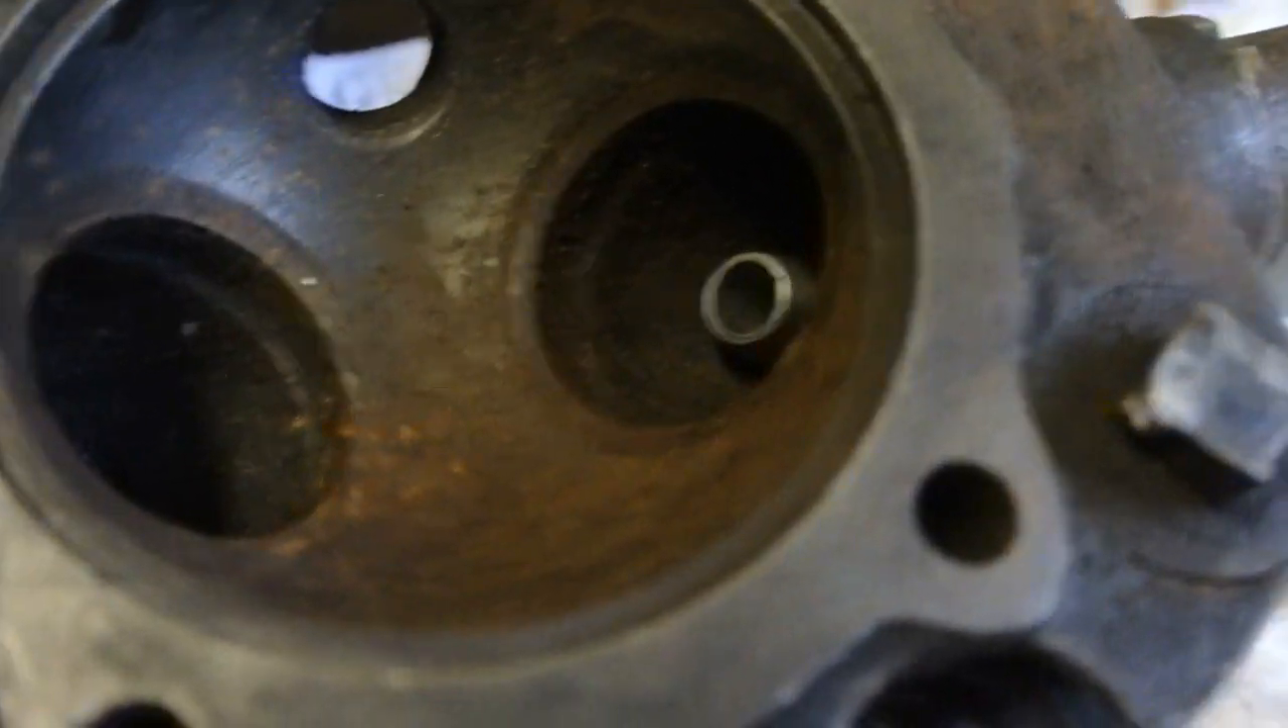Okay, there you can see the new valve guide in position.